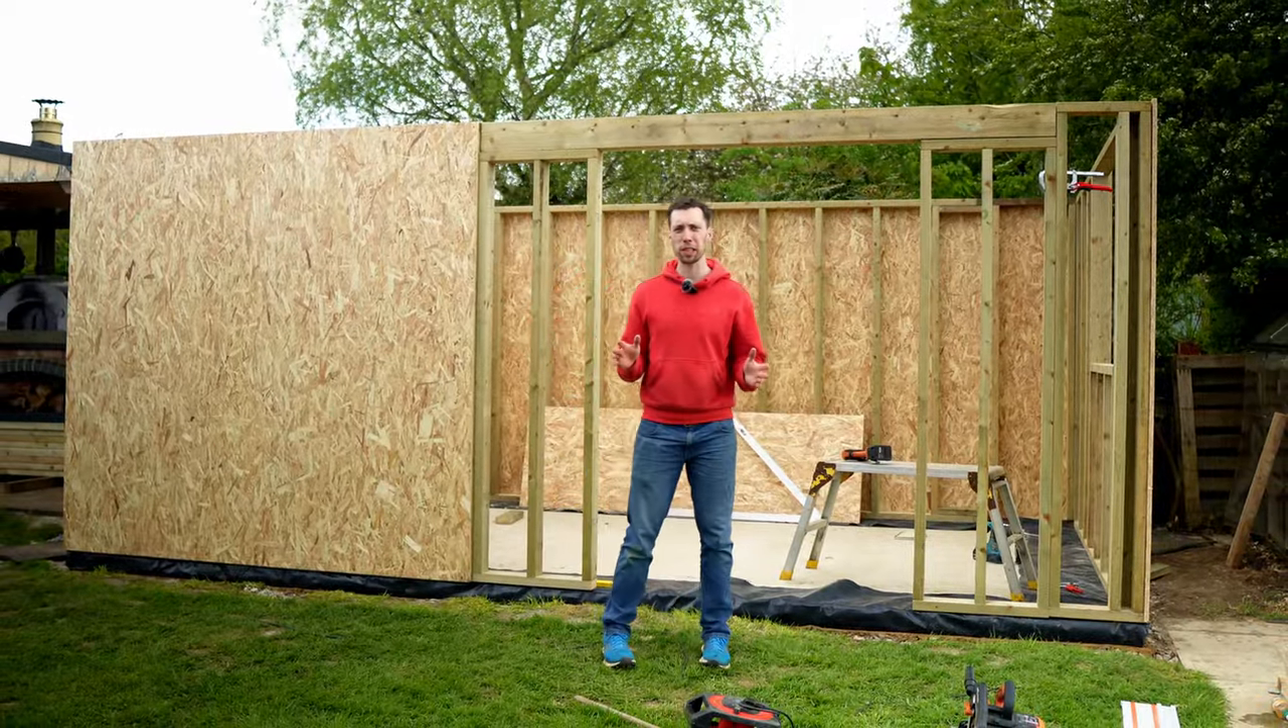We have got most of the walls and framing done in the six hours that we allotted today.